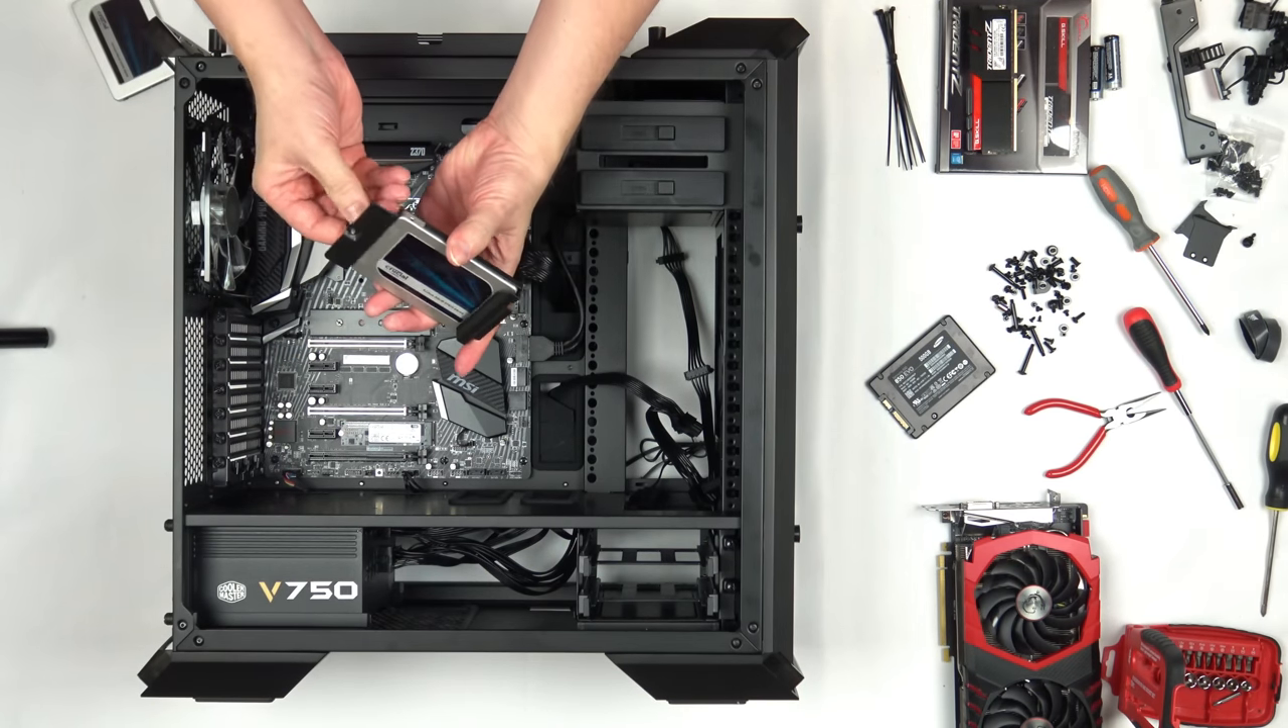Here you can see the Crucial MX300 mounted to the tray.